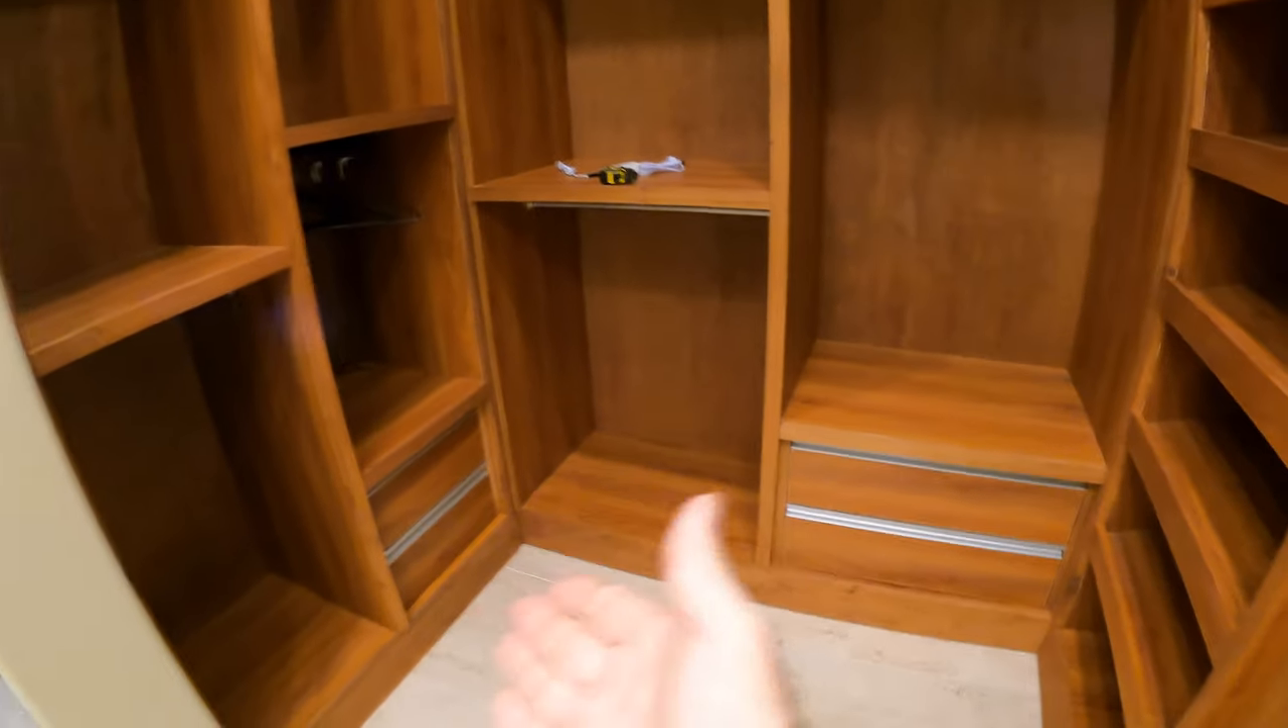You see, I got the drawers installed and they actually work really, they work really nice.